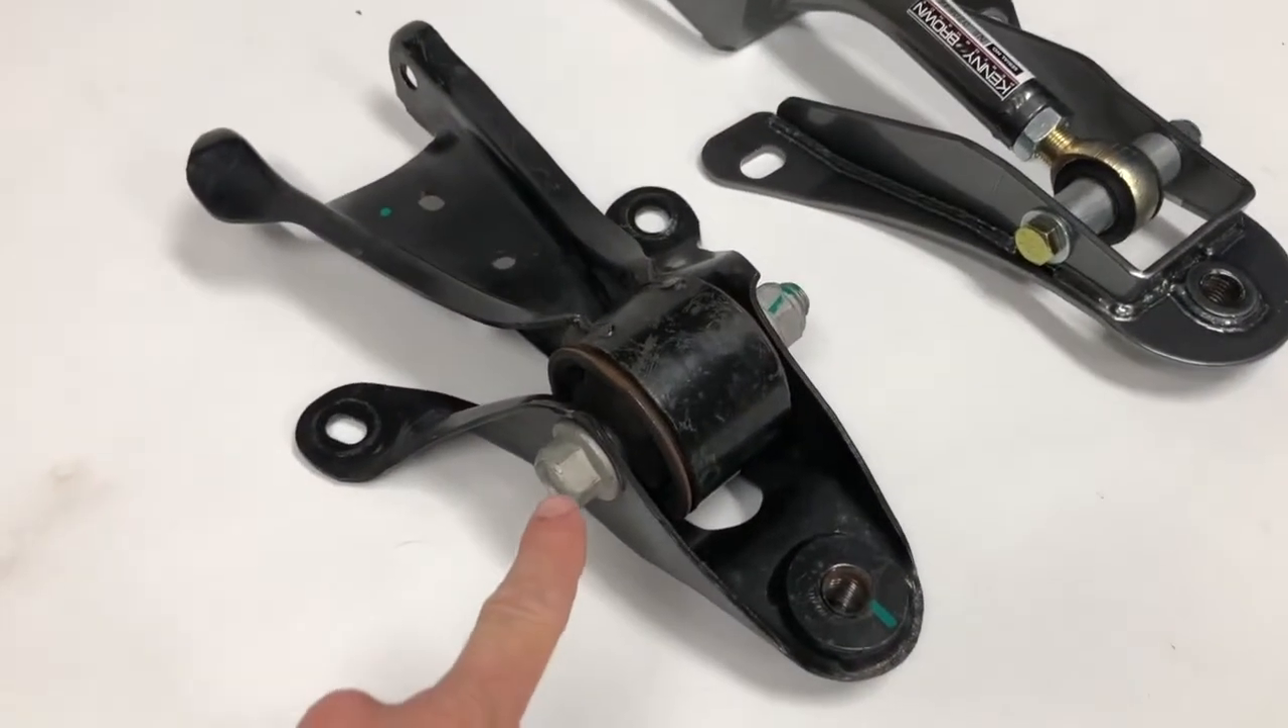With the factory control arm module removed, let's compare it to the Kenny Brown setup.